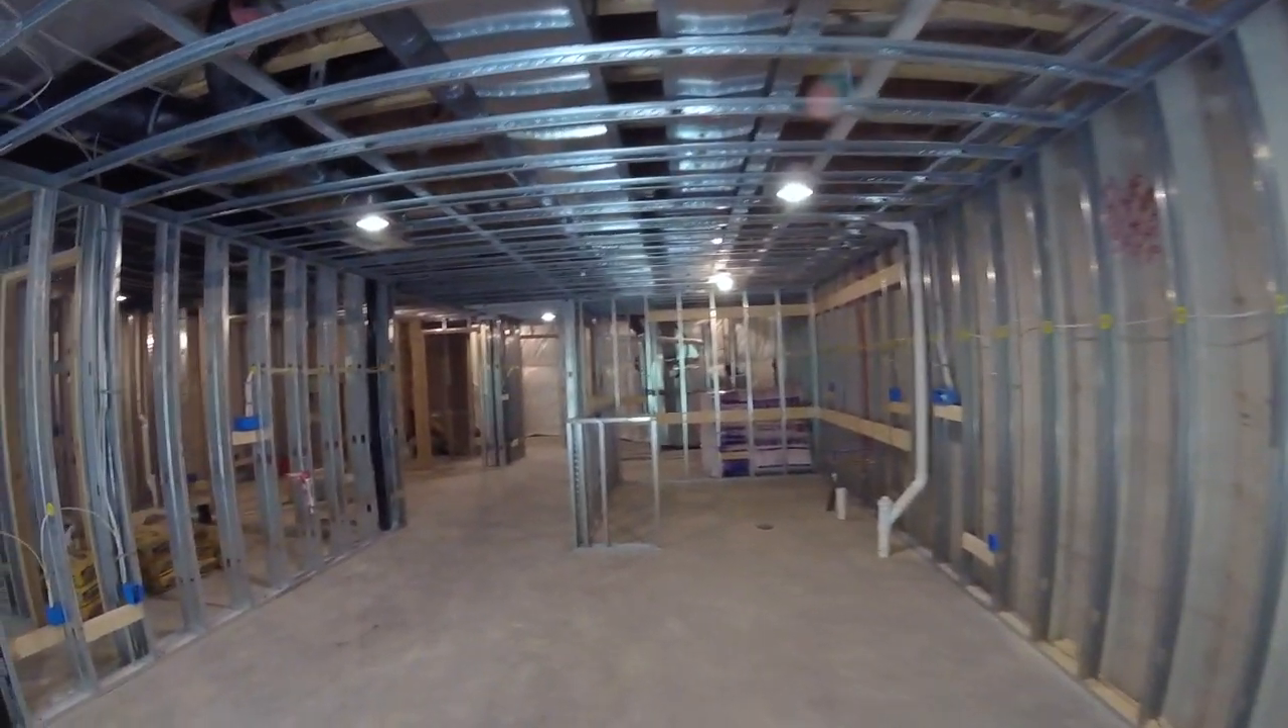Alright, so we have a basement here that has been all framed out with metal studs.